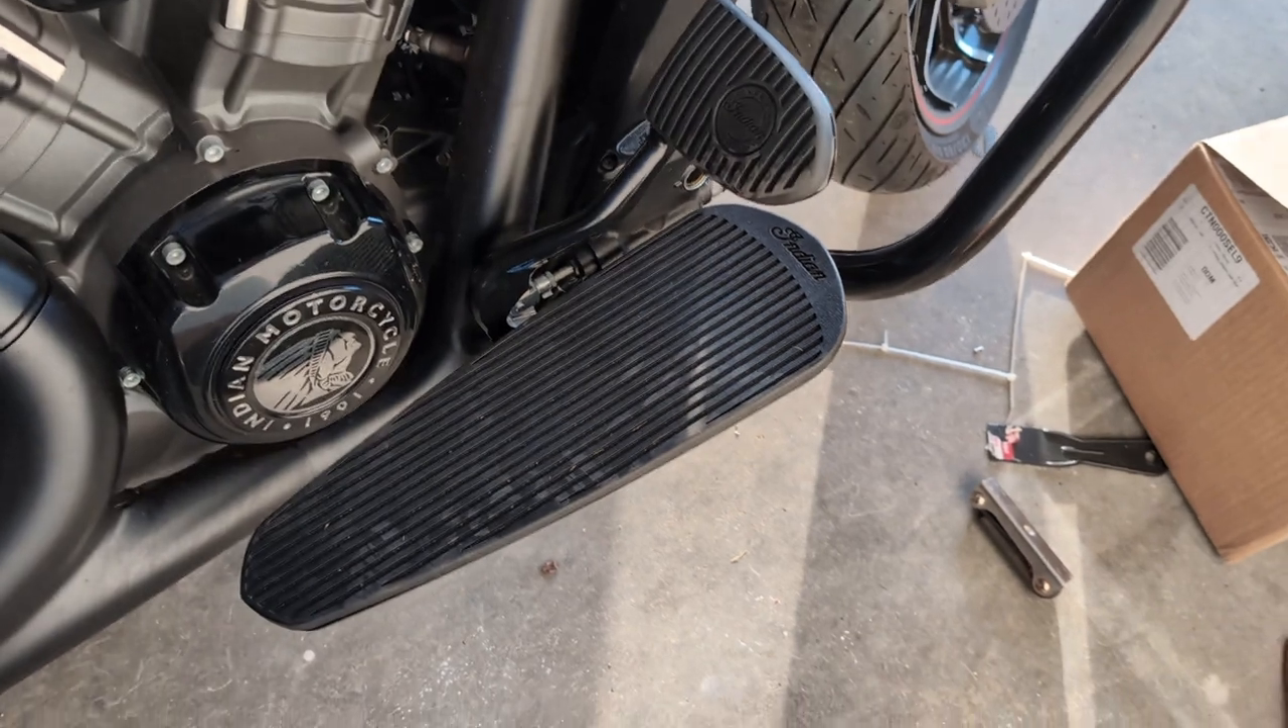So, I got the floorboard bolted back in.